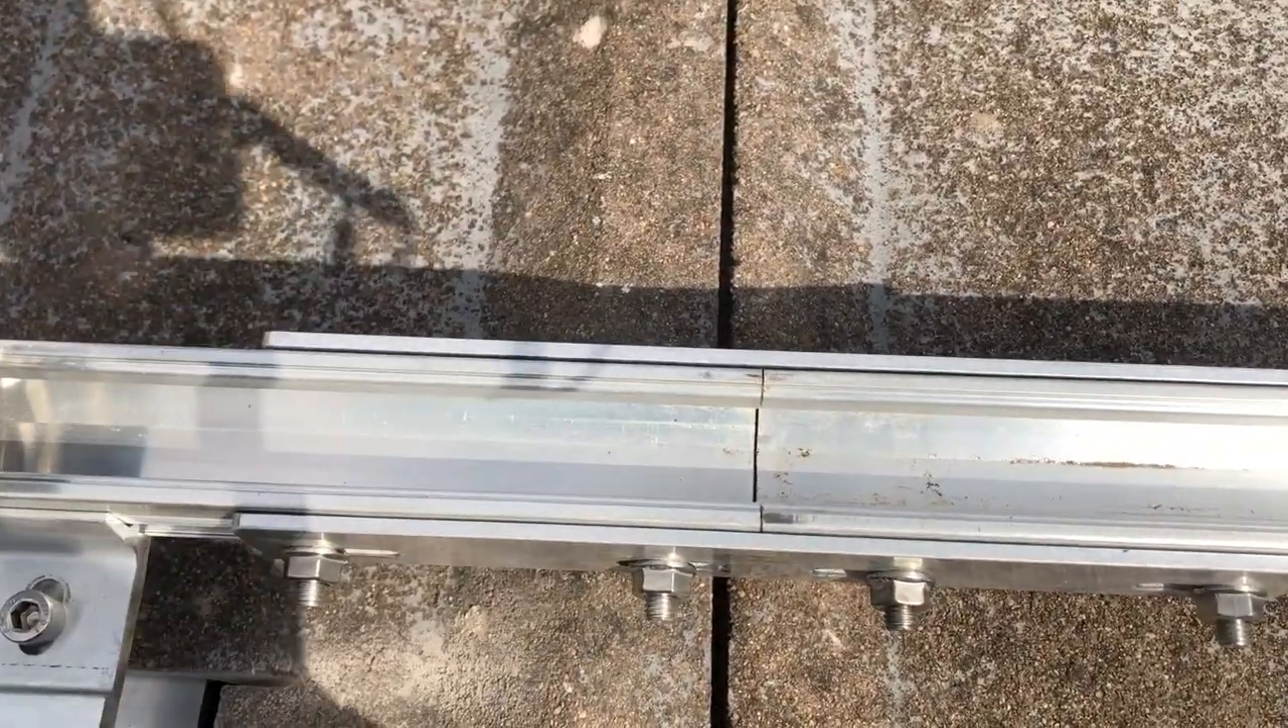J'en ai profité pour fixer les rails aussi avec les rallonges entre chaque rail.